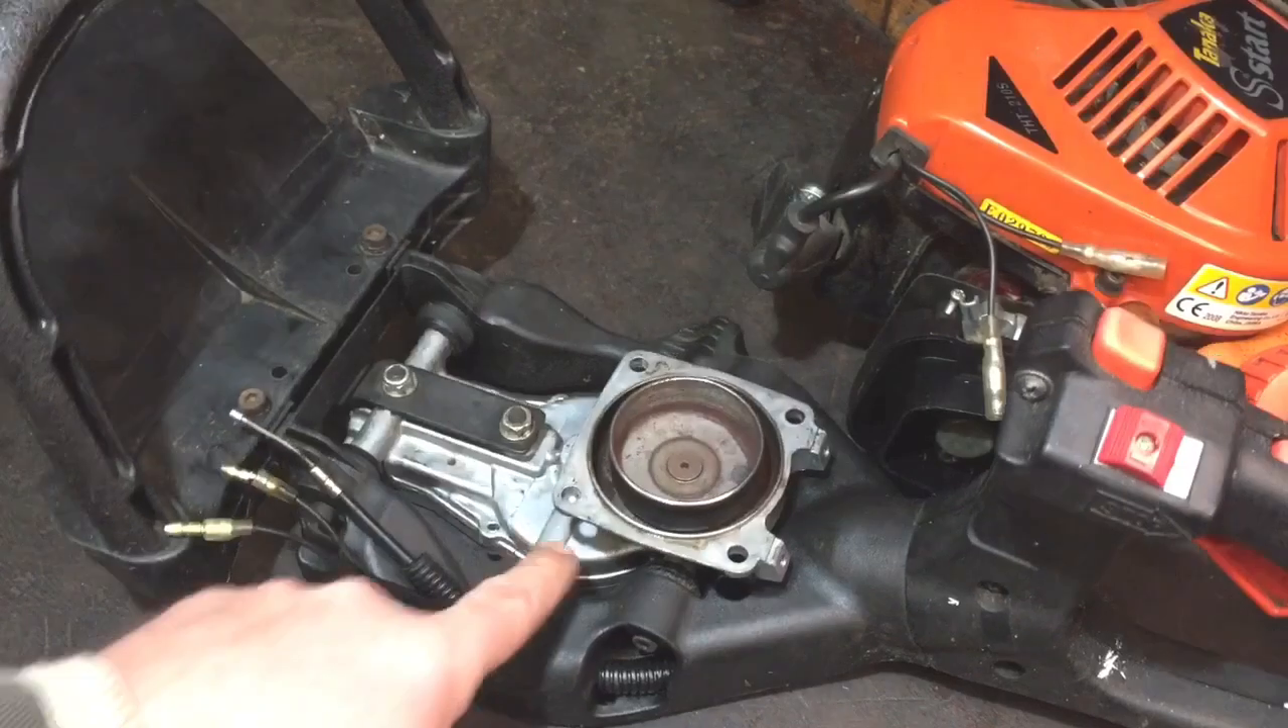So now we've got the gearbox part on.